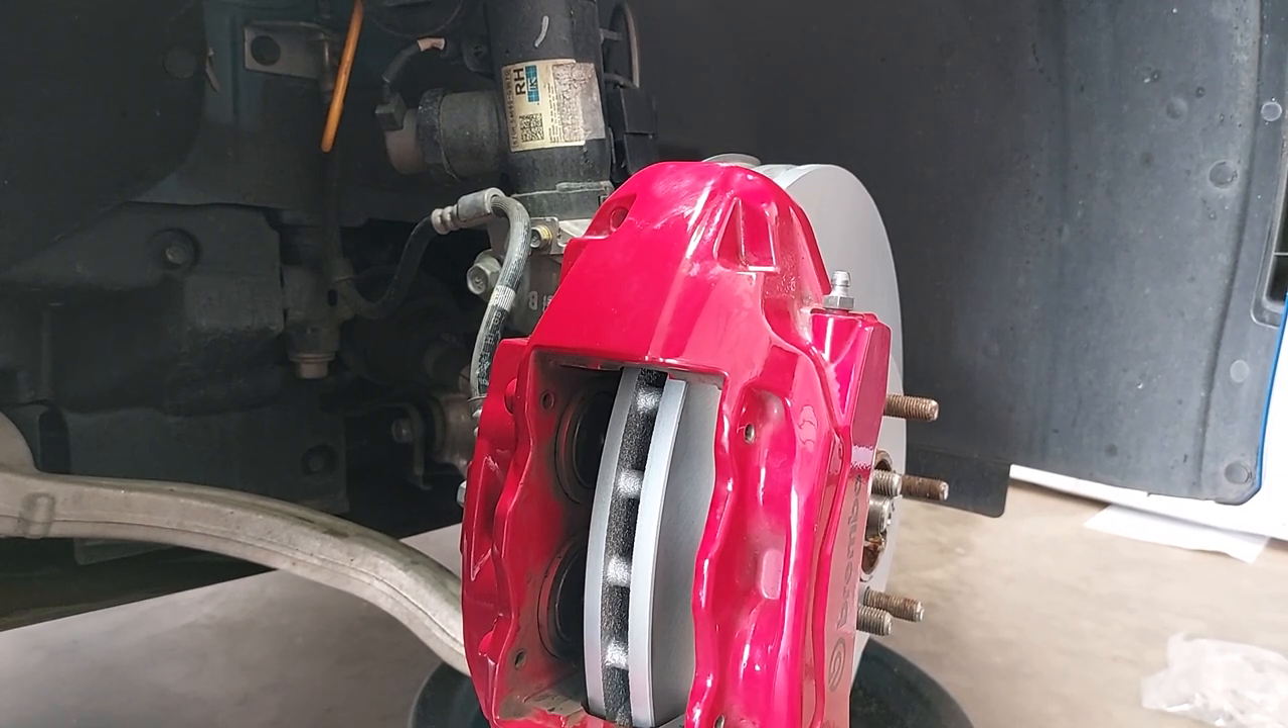Next step, we have our brake caliper installed.